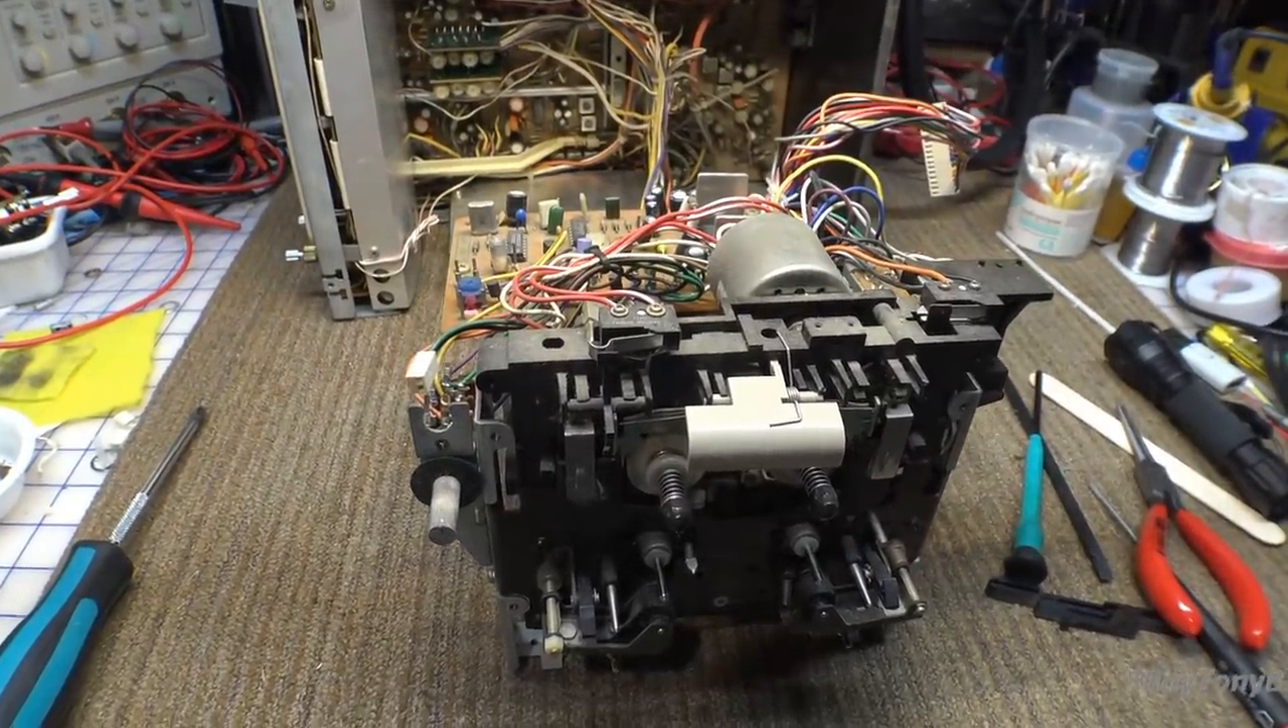The transport is out and on the bench to service.